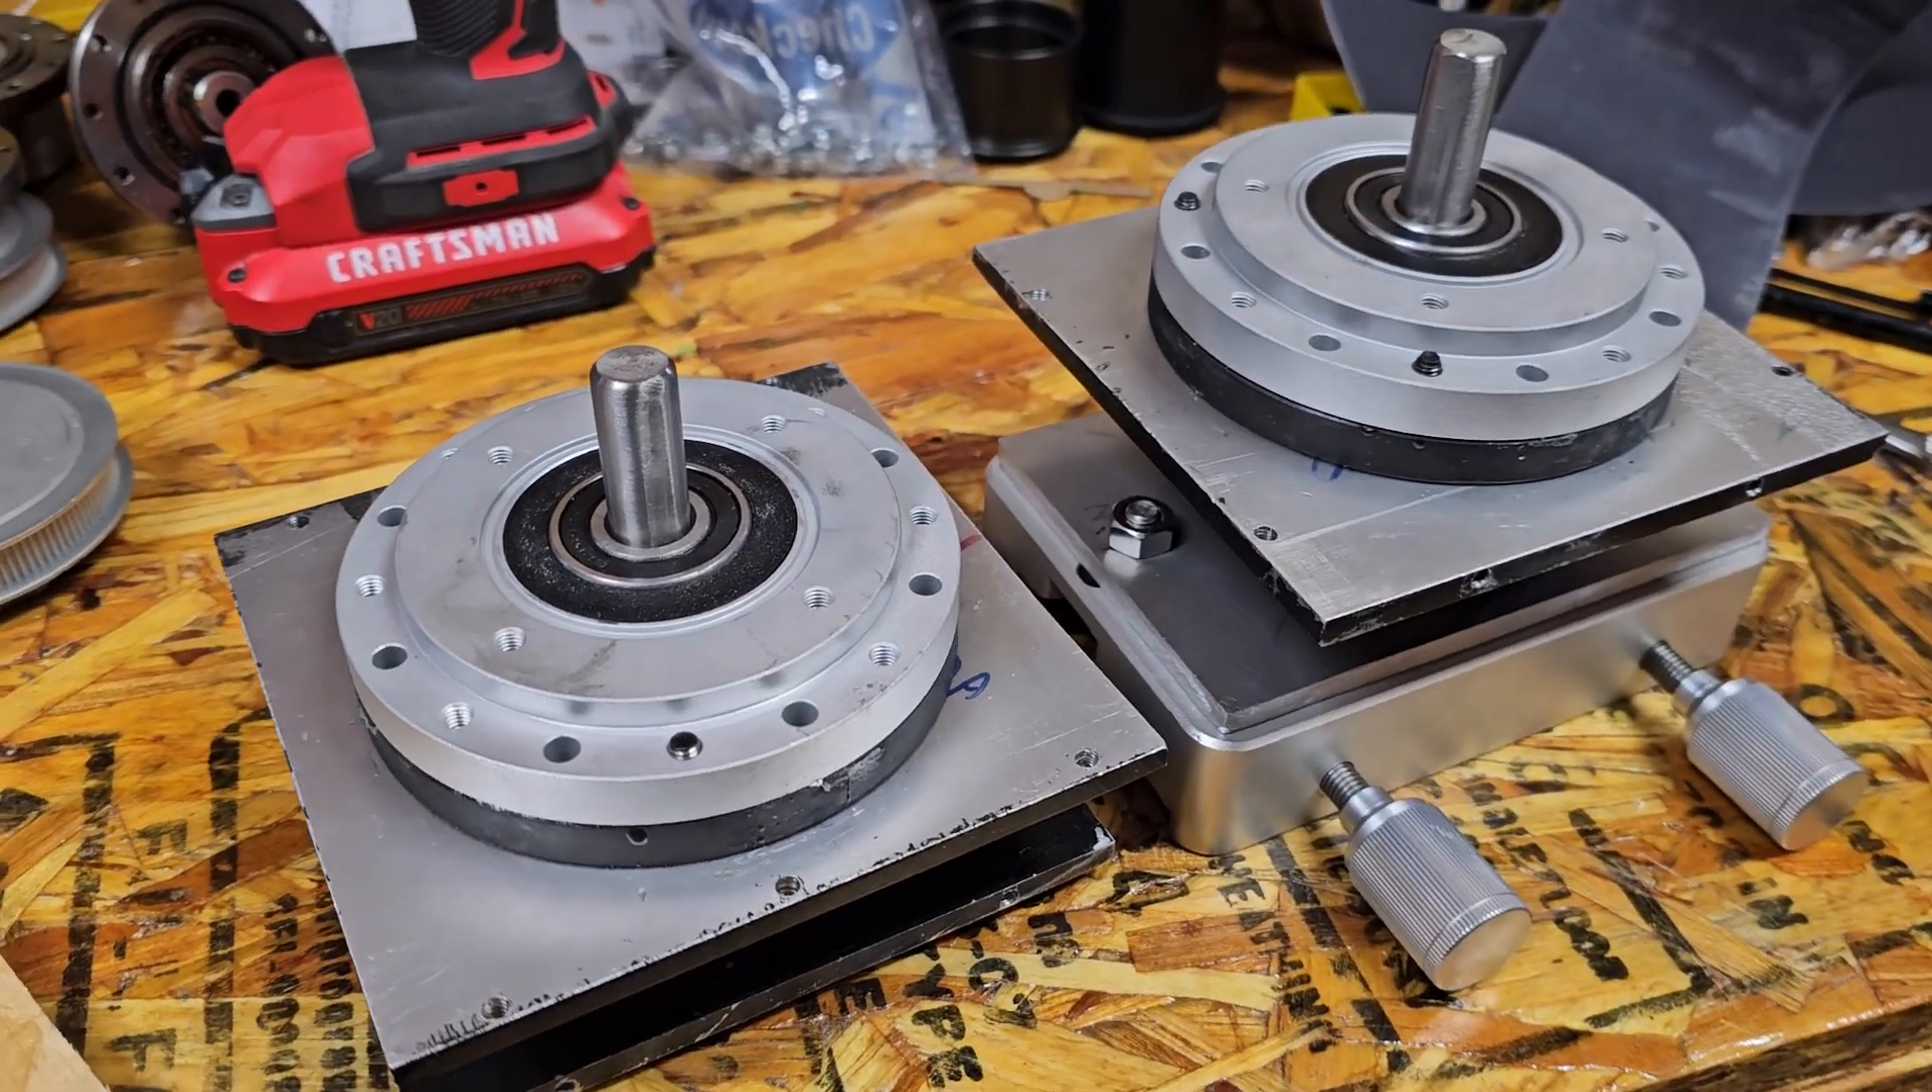Okay, bearings are in. Now, I just got to put the pulleys on and we'll be ready to install them.